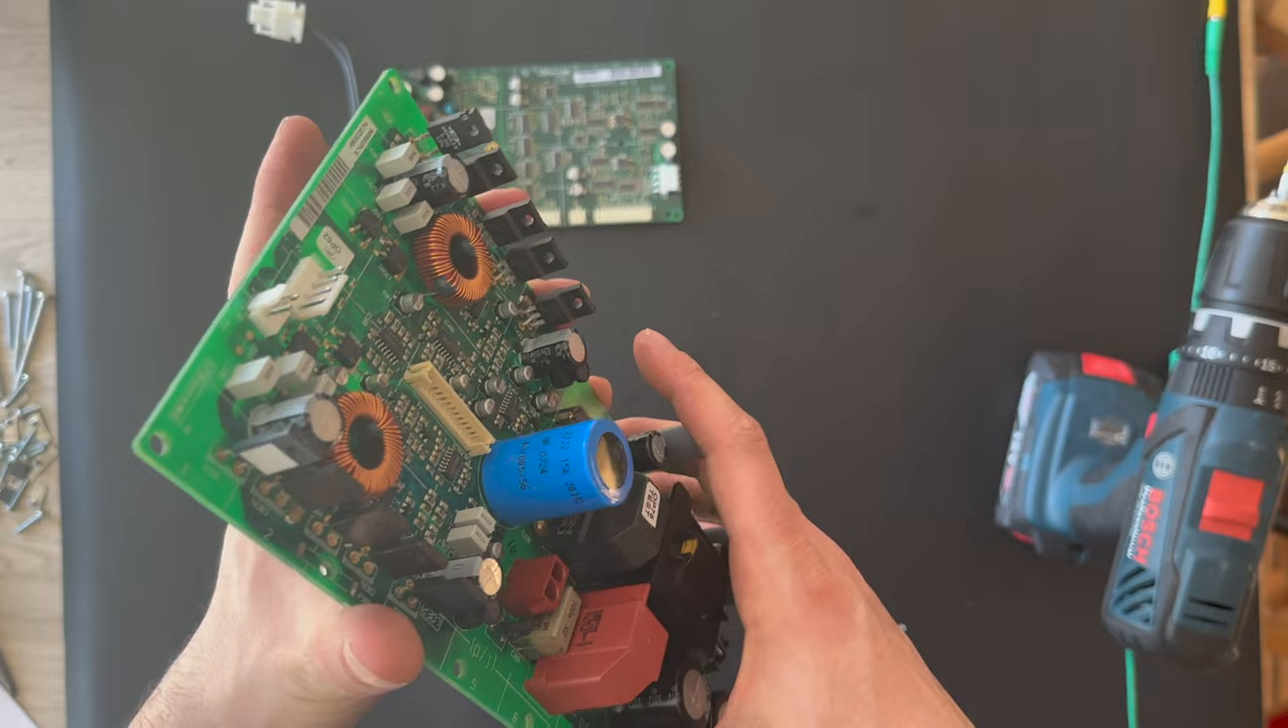We have completely removed the, the PCB board from the chassis.